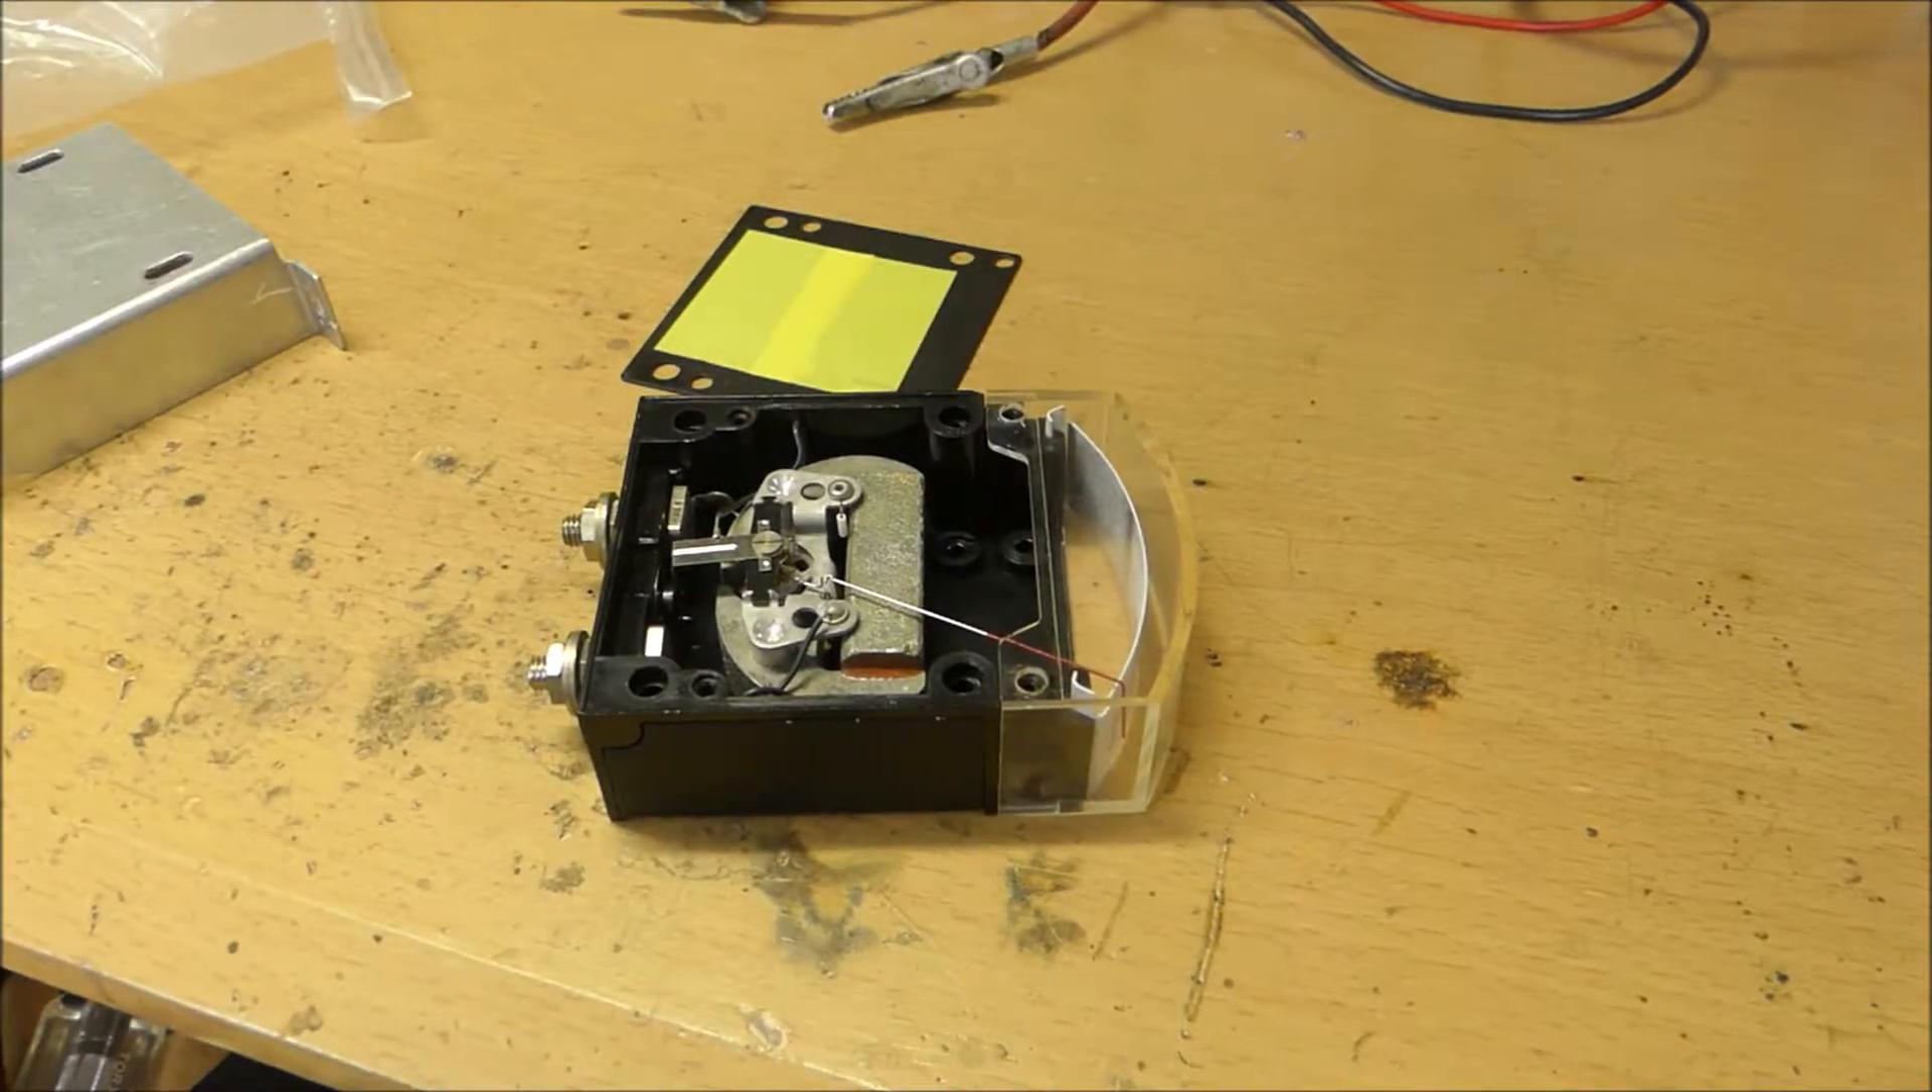And you can see after I have all the screws out and I pop open the back it slides right off to reveal the innards which look really cool.